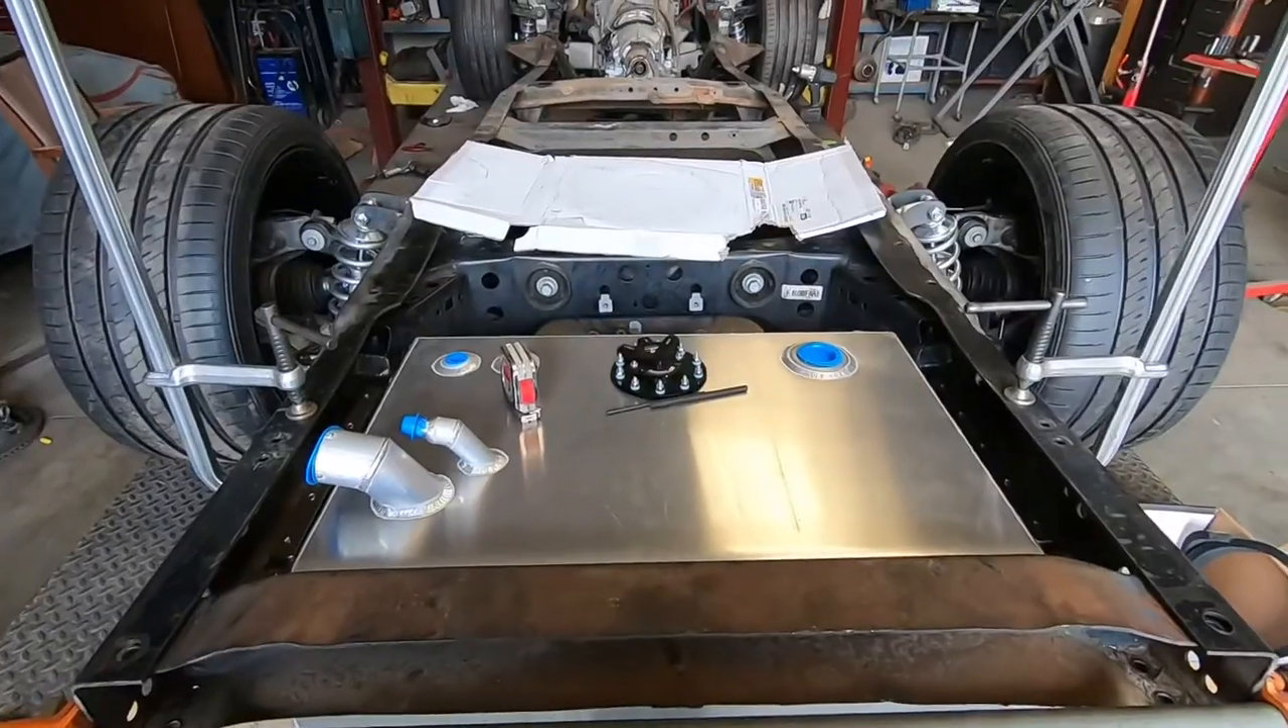All right, so we've got the tank sitting in here right where we want it.